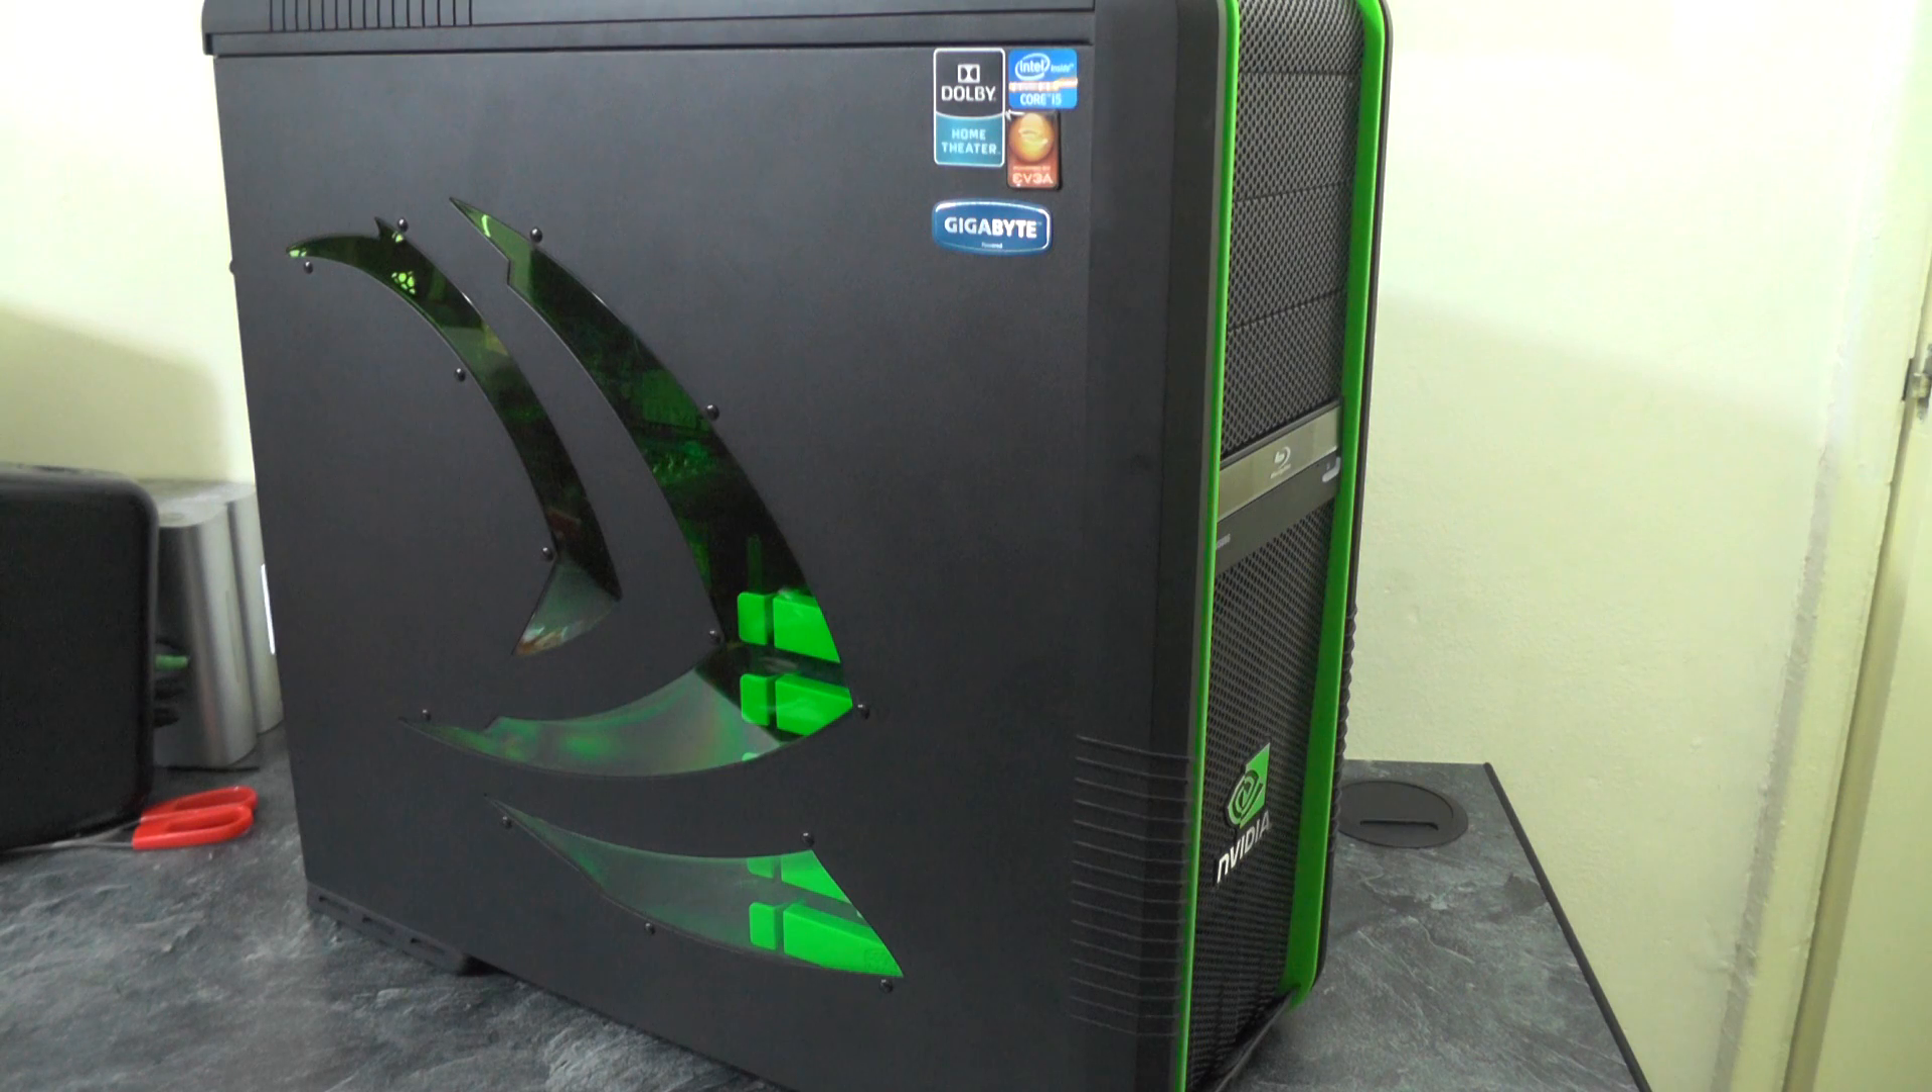As you can see all the covers are now on the case and this is how it stands.